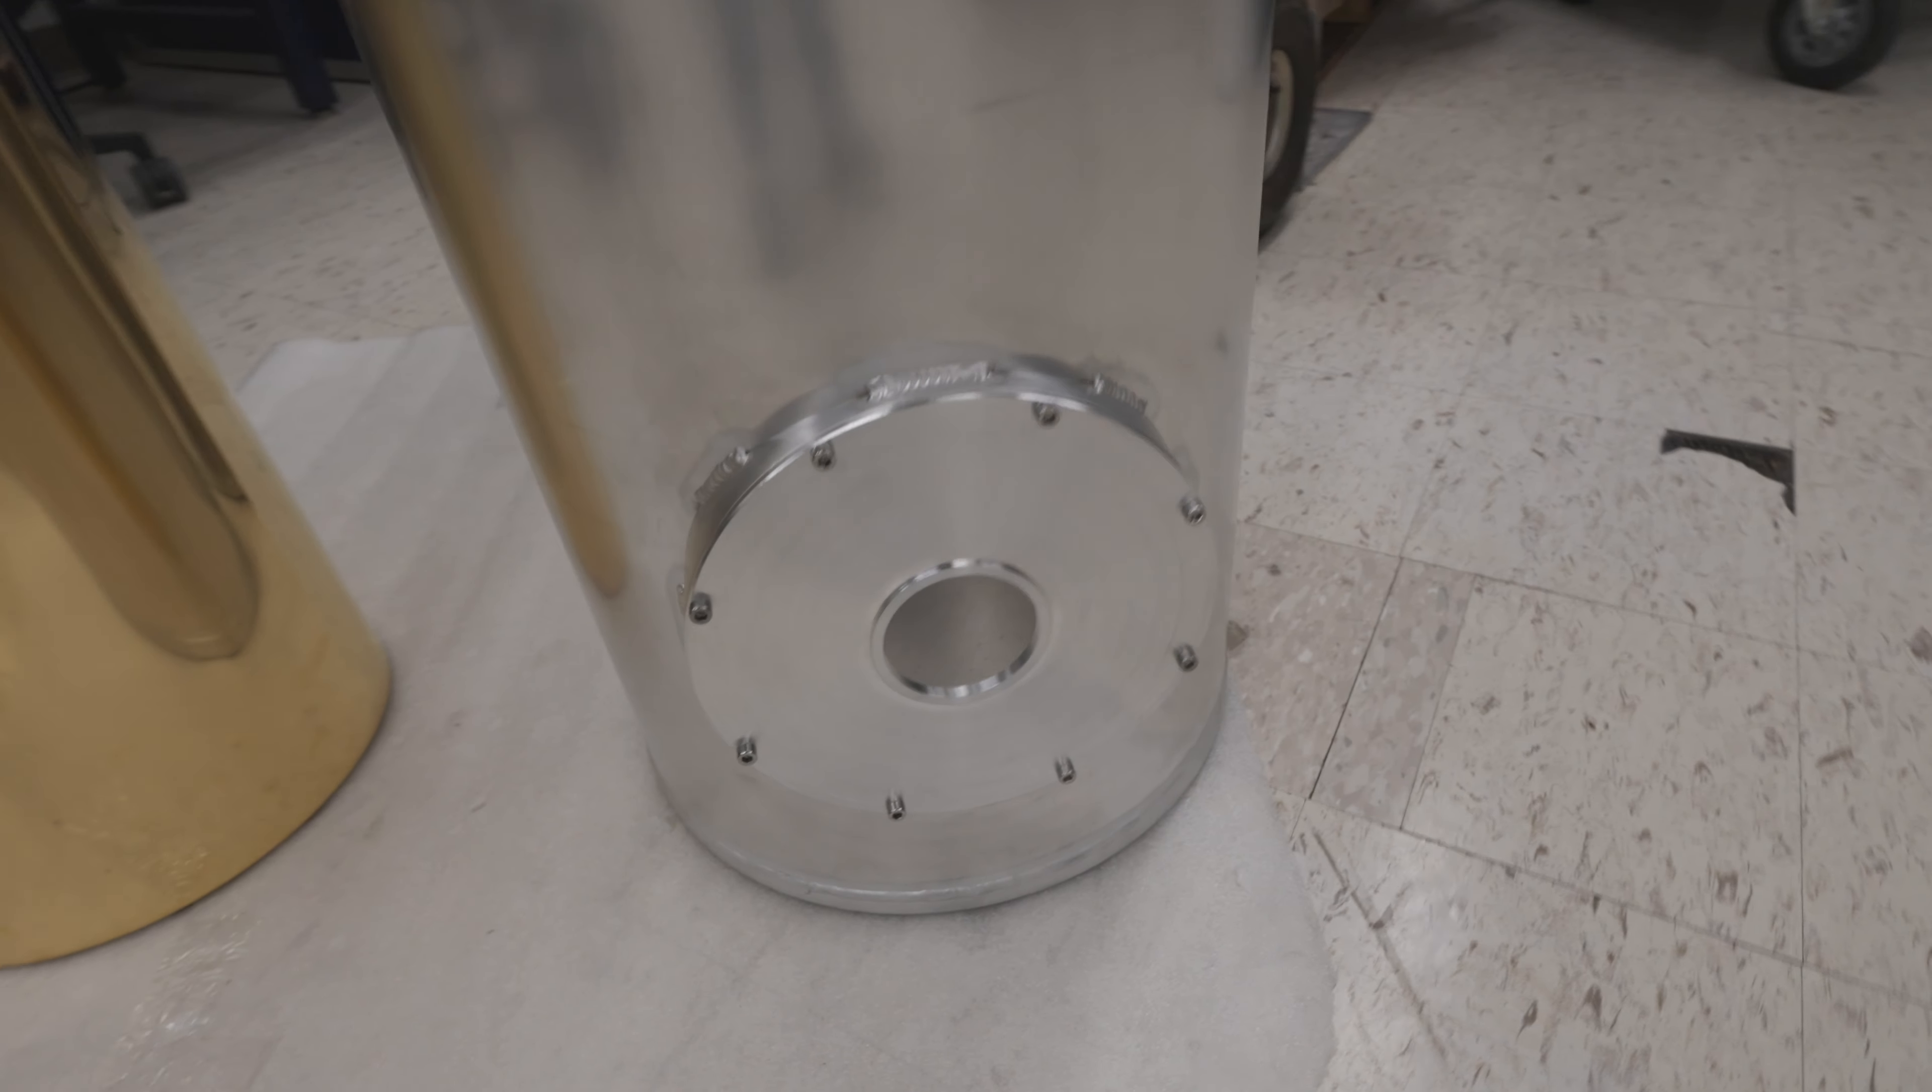All right, so we've installed the windows, the window holders on each one of the intermediate shields and so now we can reassemble and do the alignment of the spectrograph.